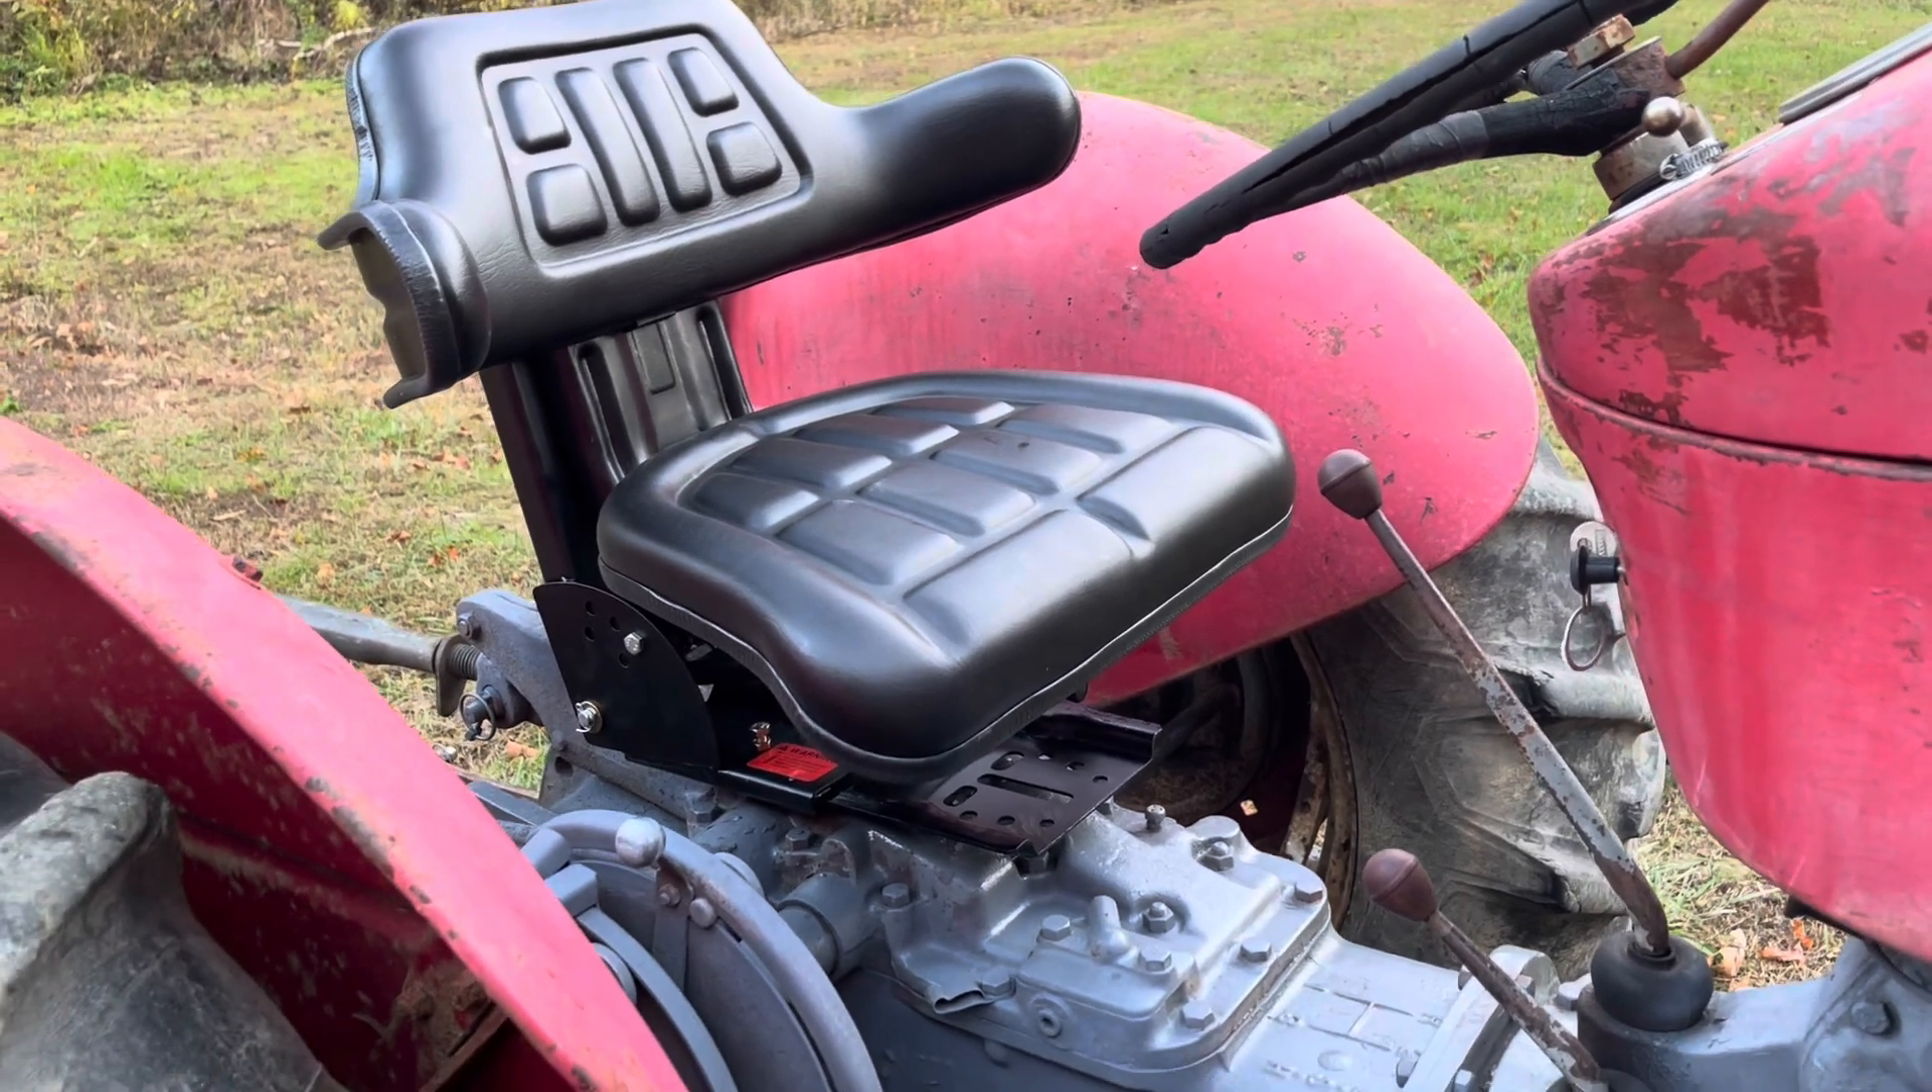All right tractor seat is on. Got it adjusted.